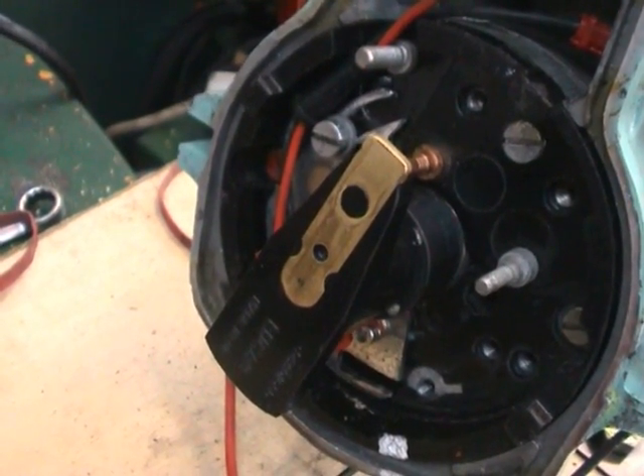You'll see here, now that the rotor arm is fitted, this rotor arm is a cut -down and shortened Rover V8, which should do the job very nicely.